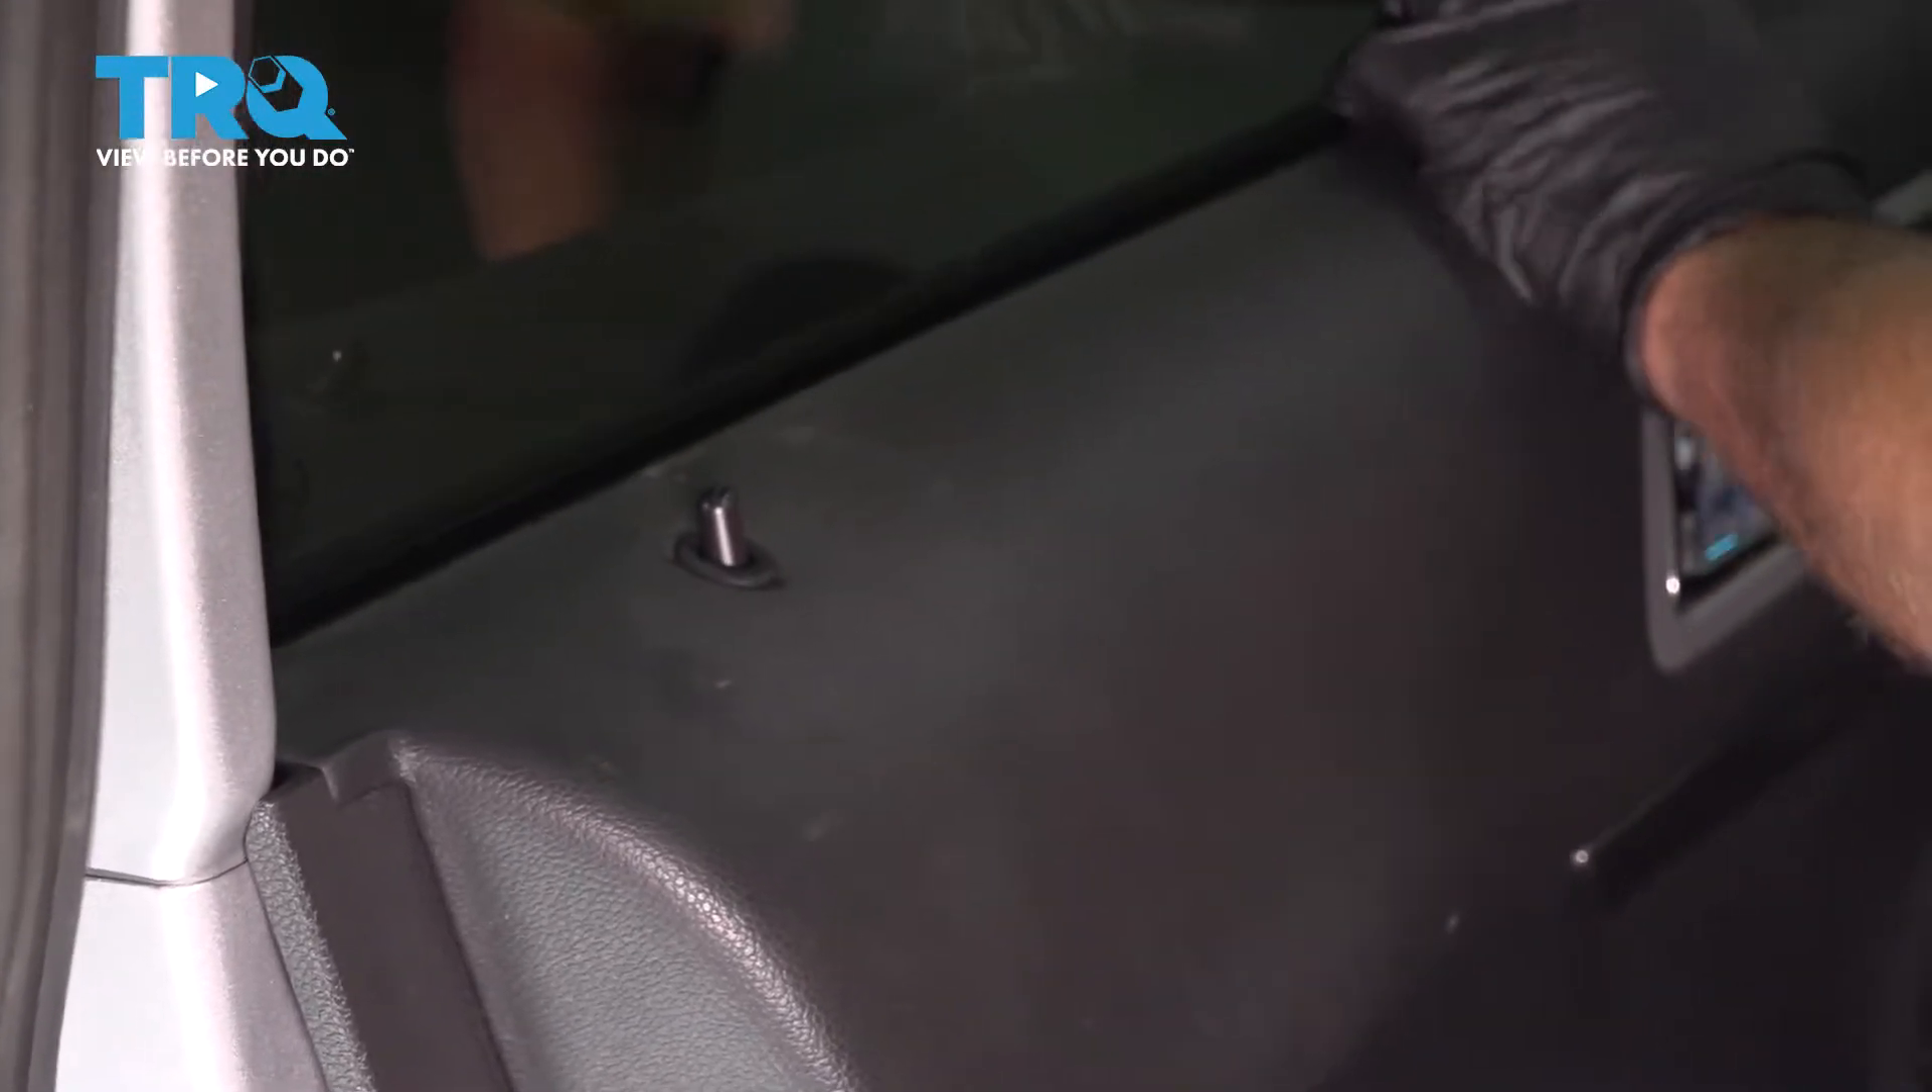Make sure you take the lock rod and it's gonna go through the hole in the door. Get that lined up through there. That's good.